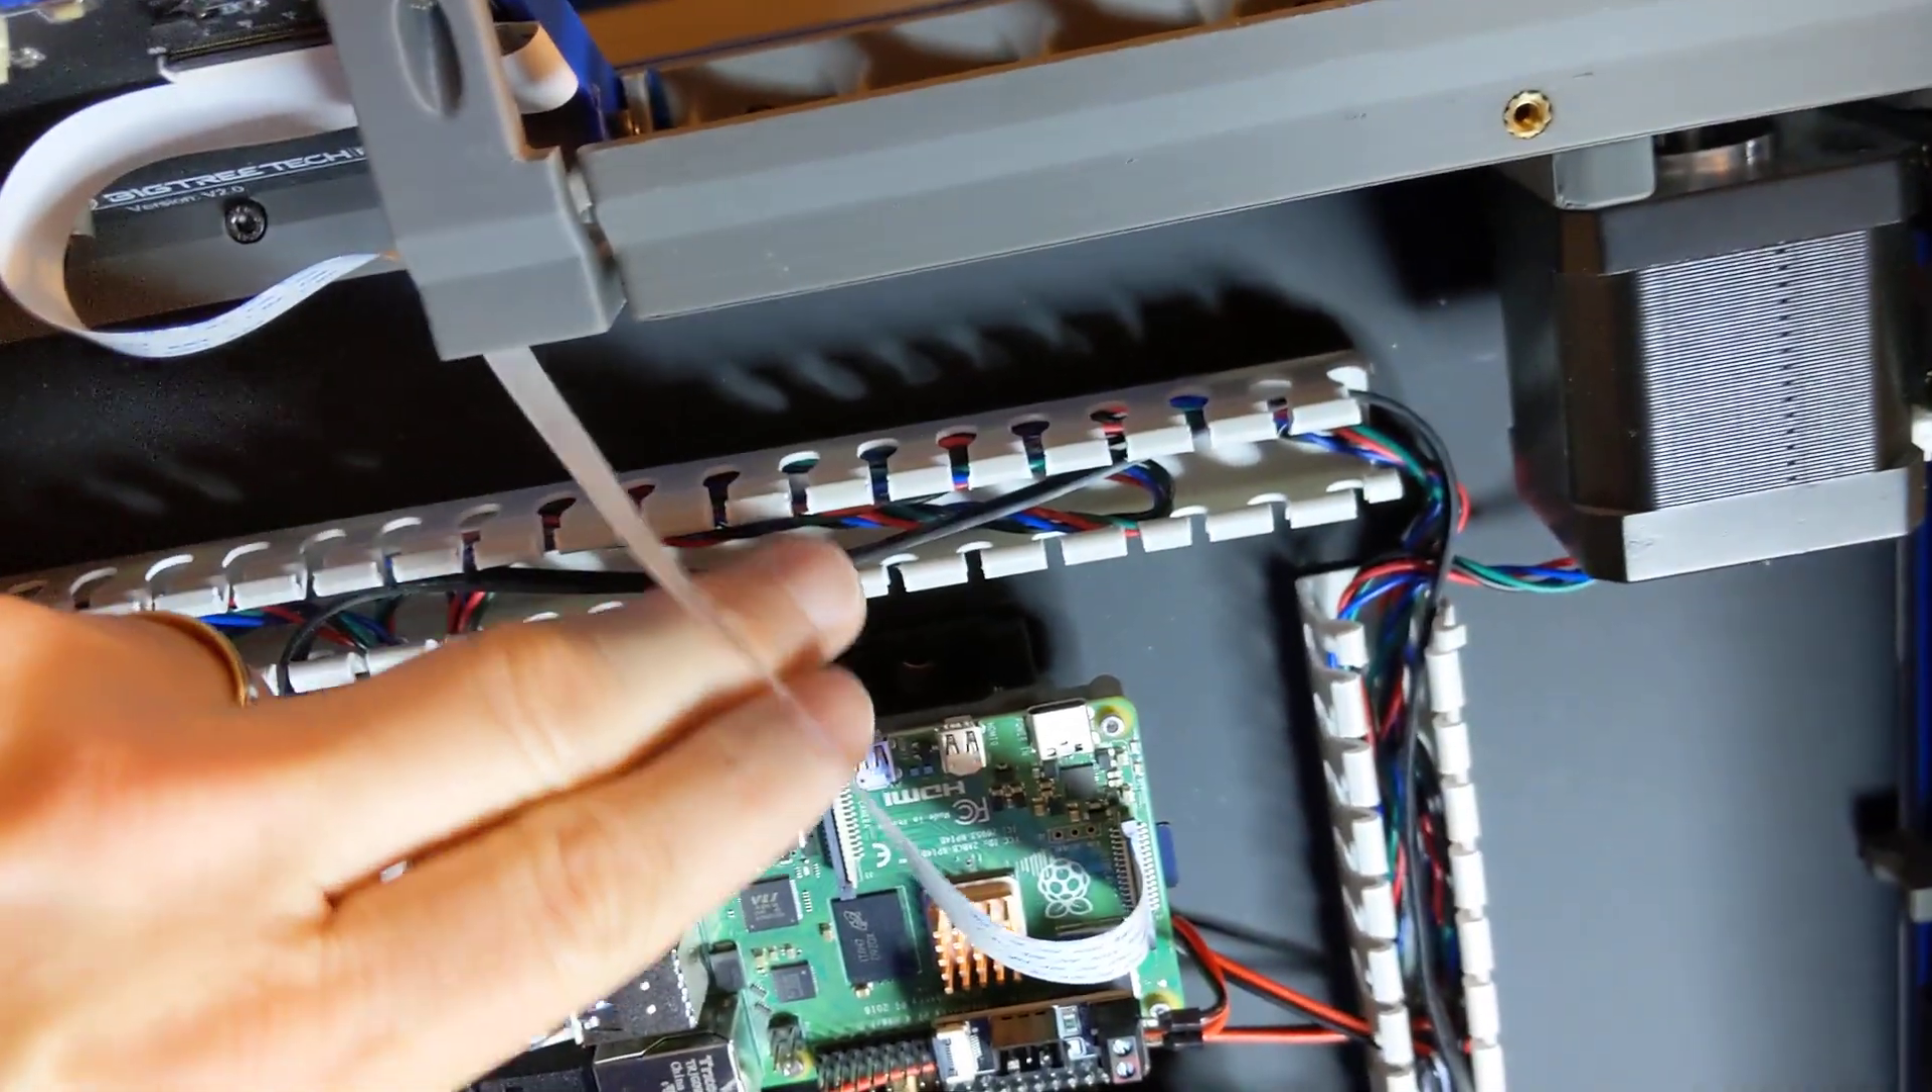I have not put the wire duct covers on.